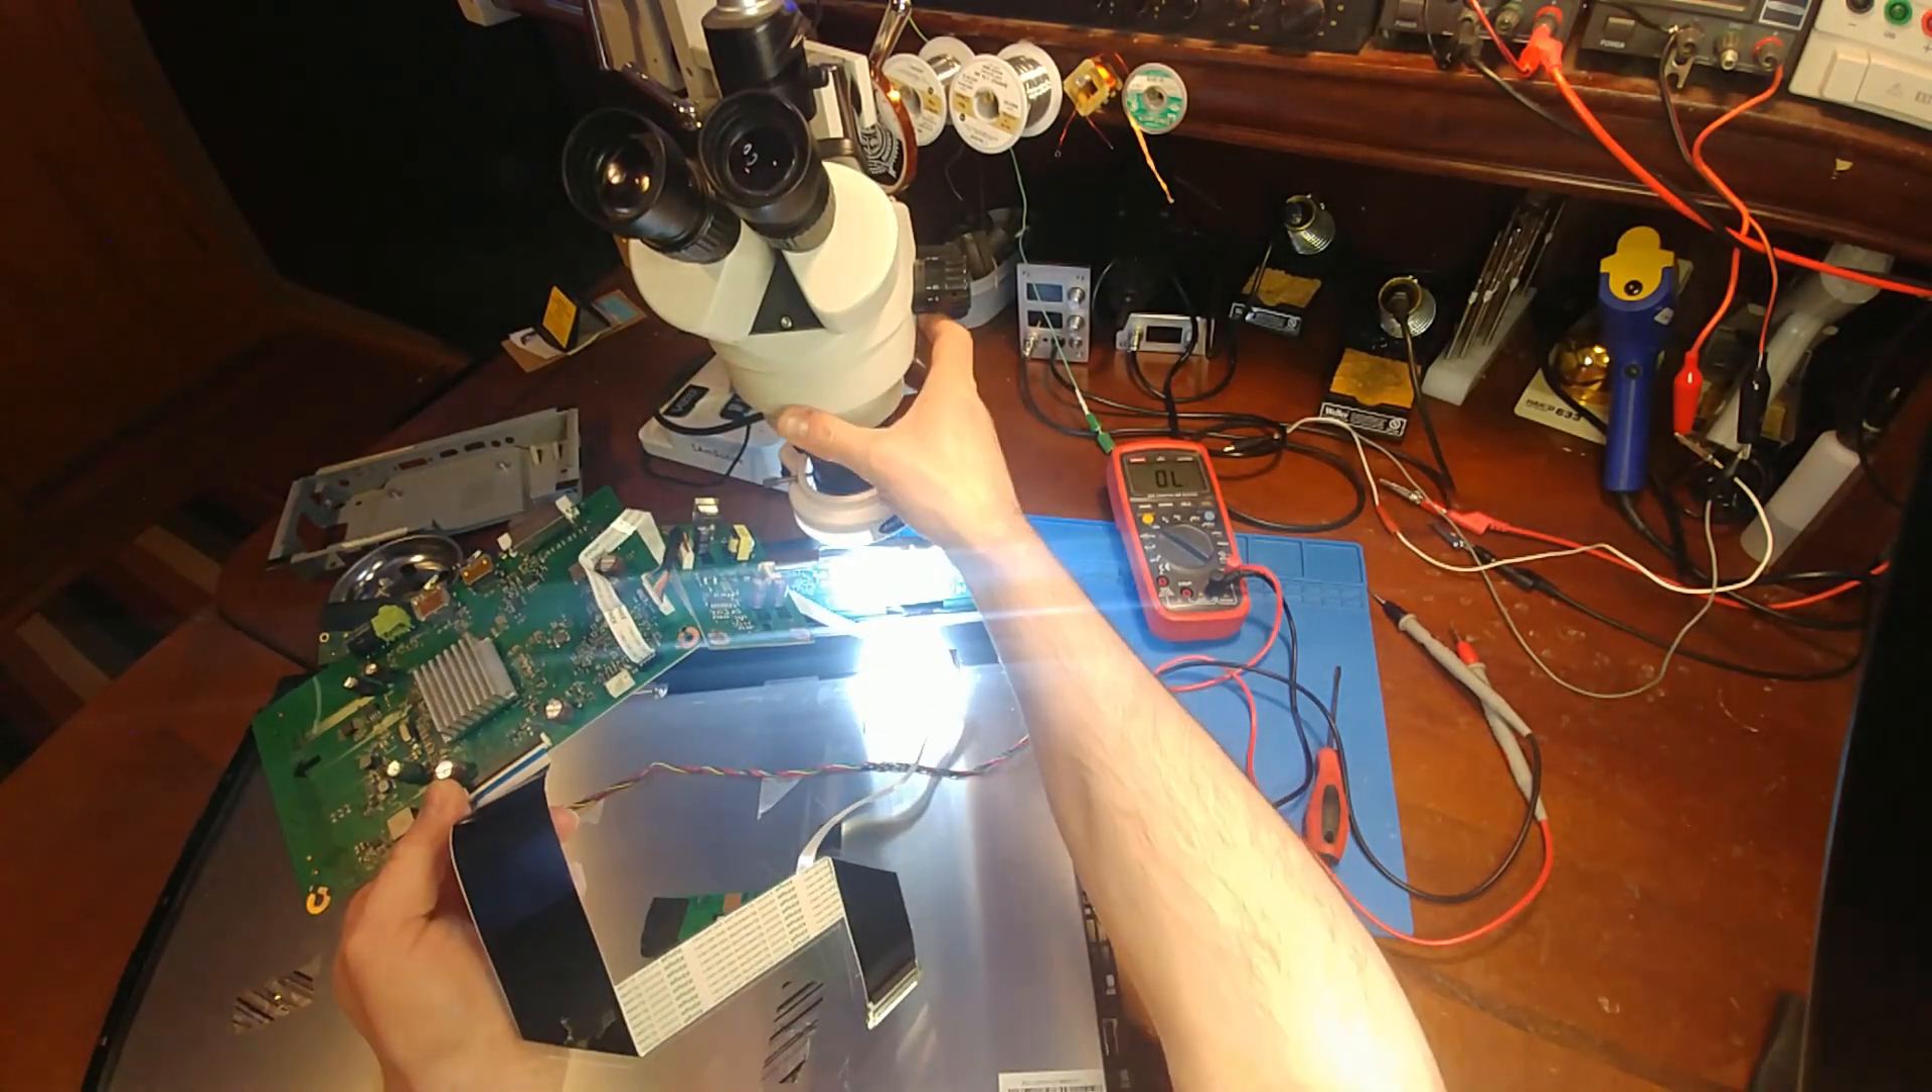So here I have the monitor tore down, pulled the board out of the casing just to figure out how it works and it has a 12 volt supply.